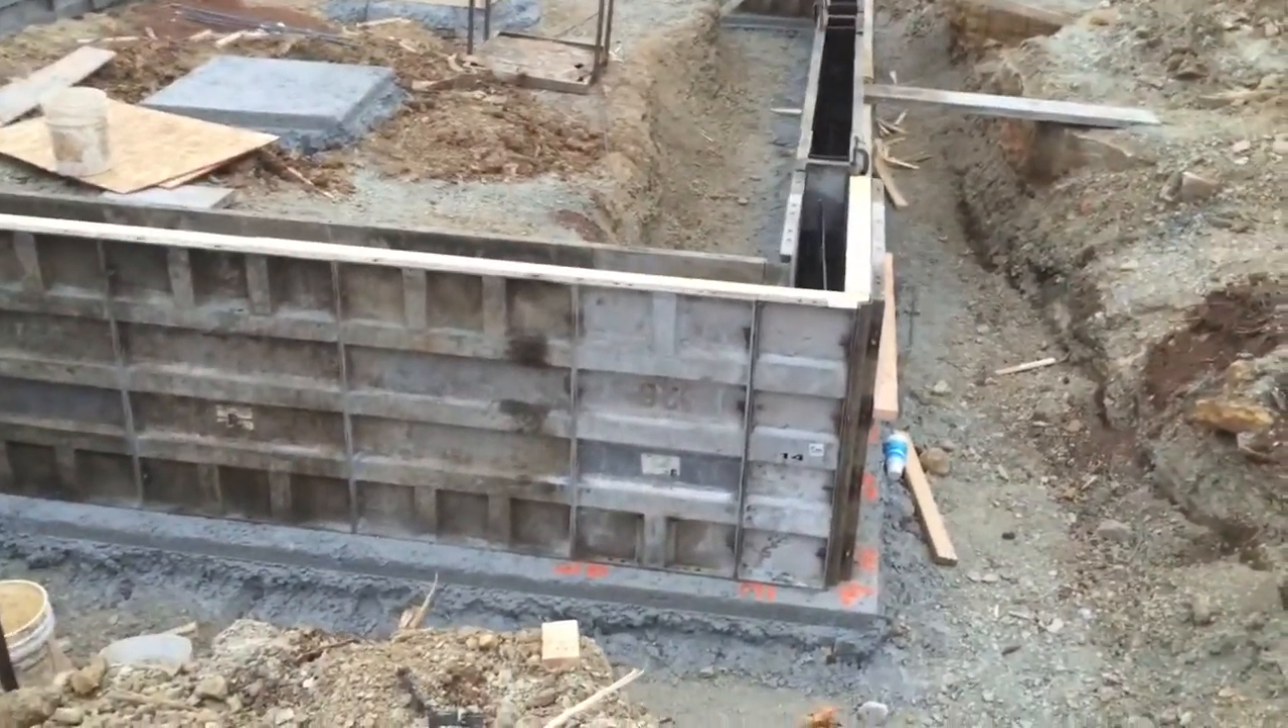So you can see we've got most of our forms up on the footings now.